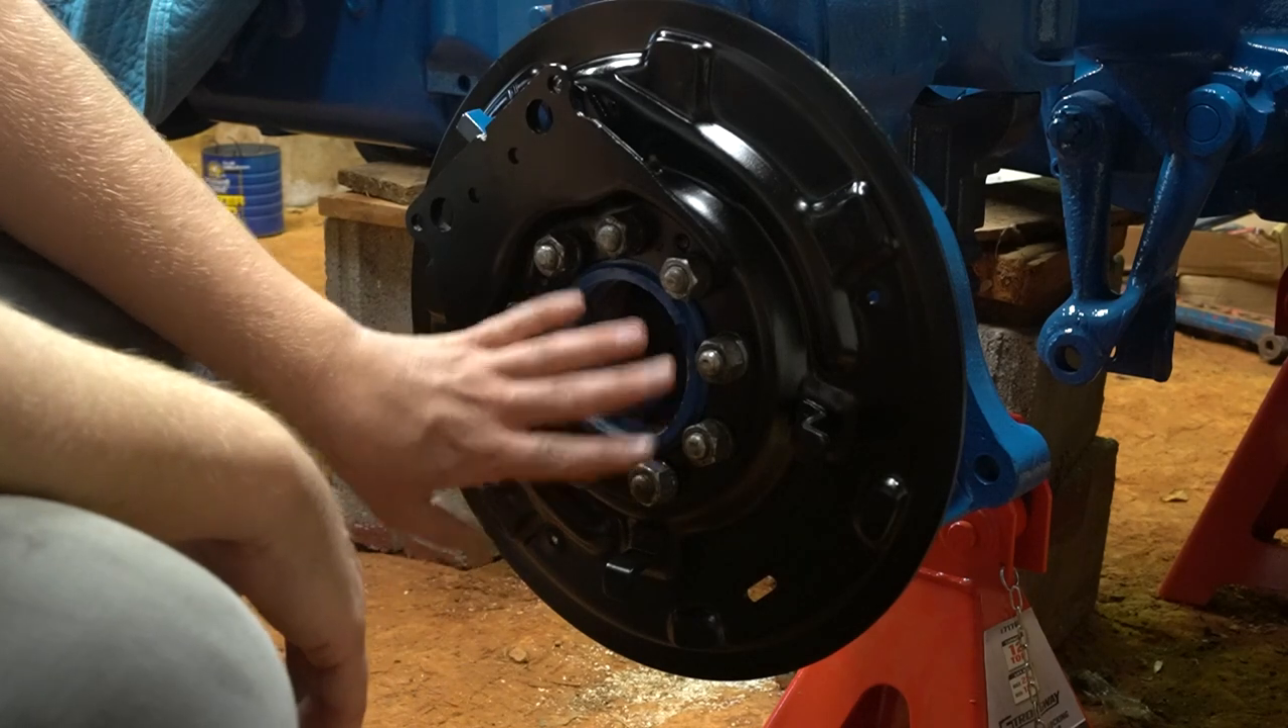At the moment I do not have the axle in here because I'm in the process of restoring this tractor.